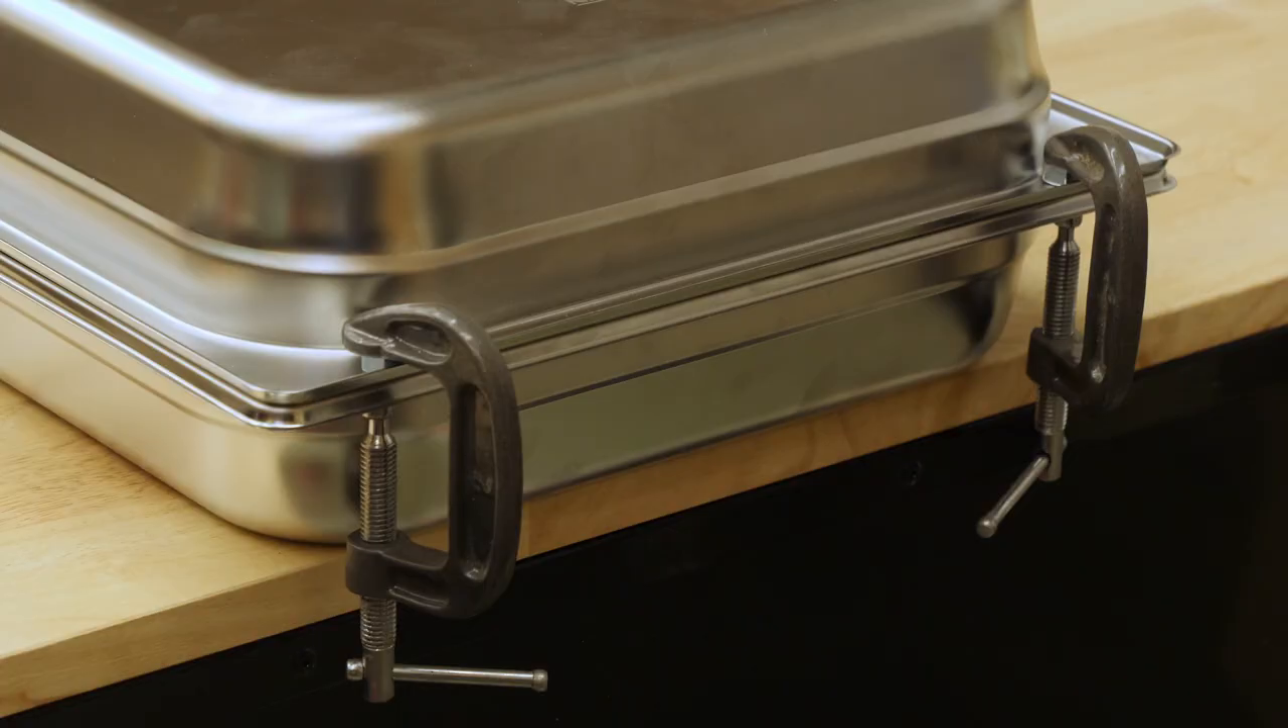In order to drill the holes for the legs, I've got the two halves of my oven clamped together with these clamps. Just to hold them in place, I've got them all lined up.